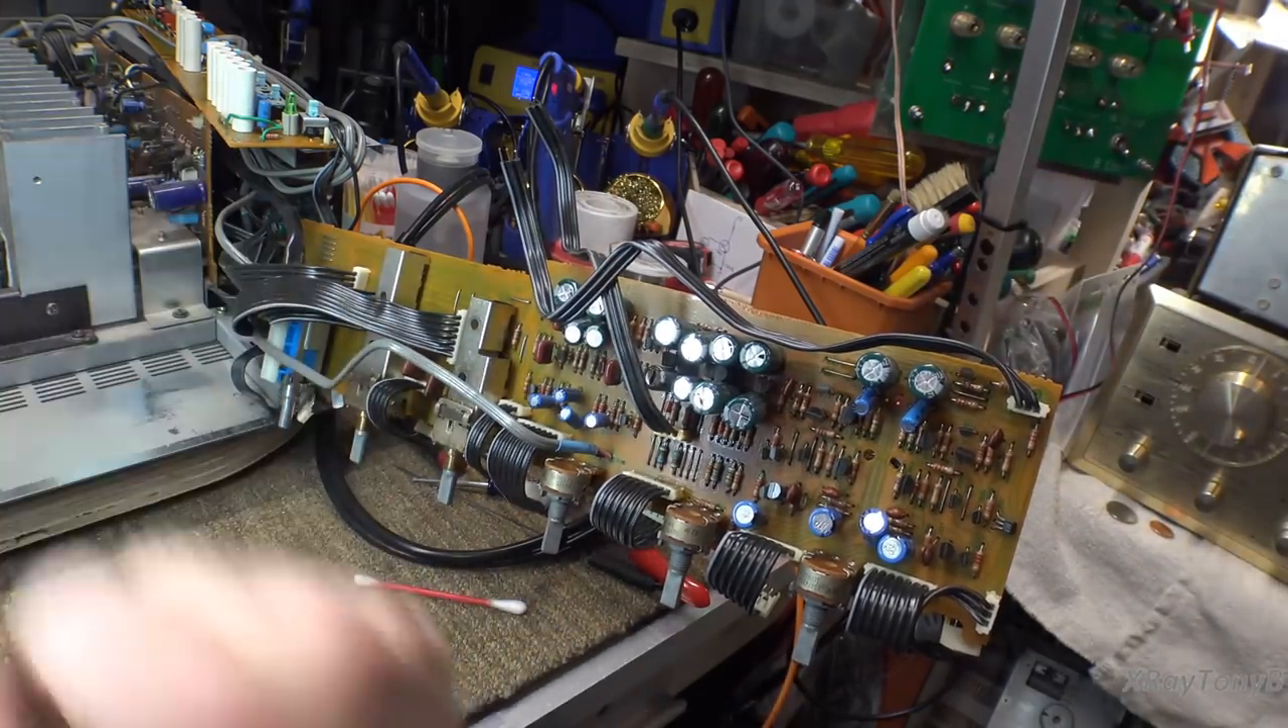We have the board out i'm not going to remove these ribbon cables.